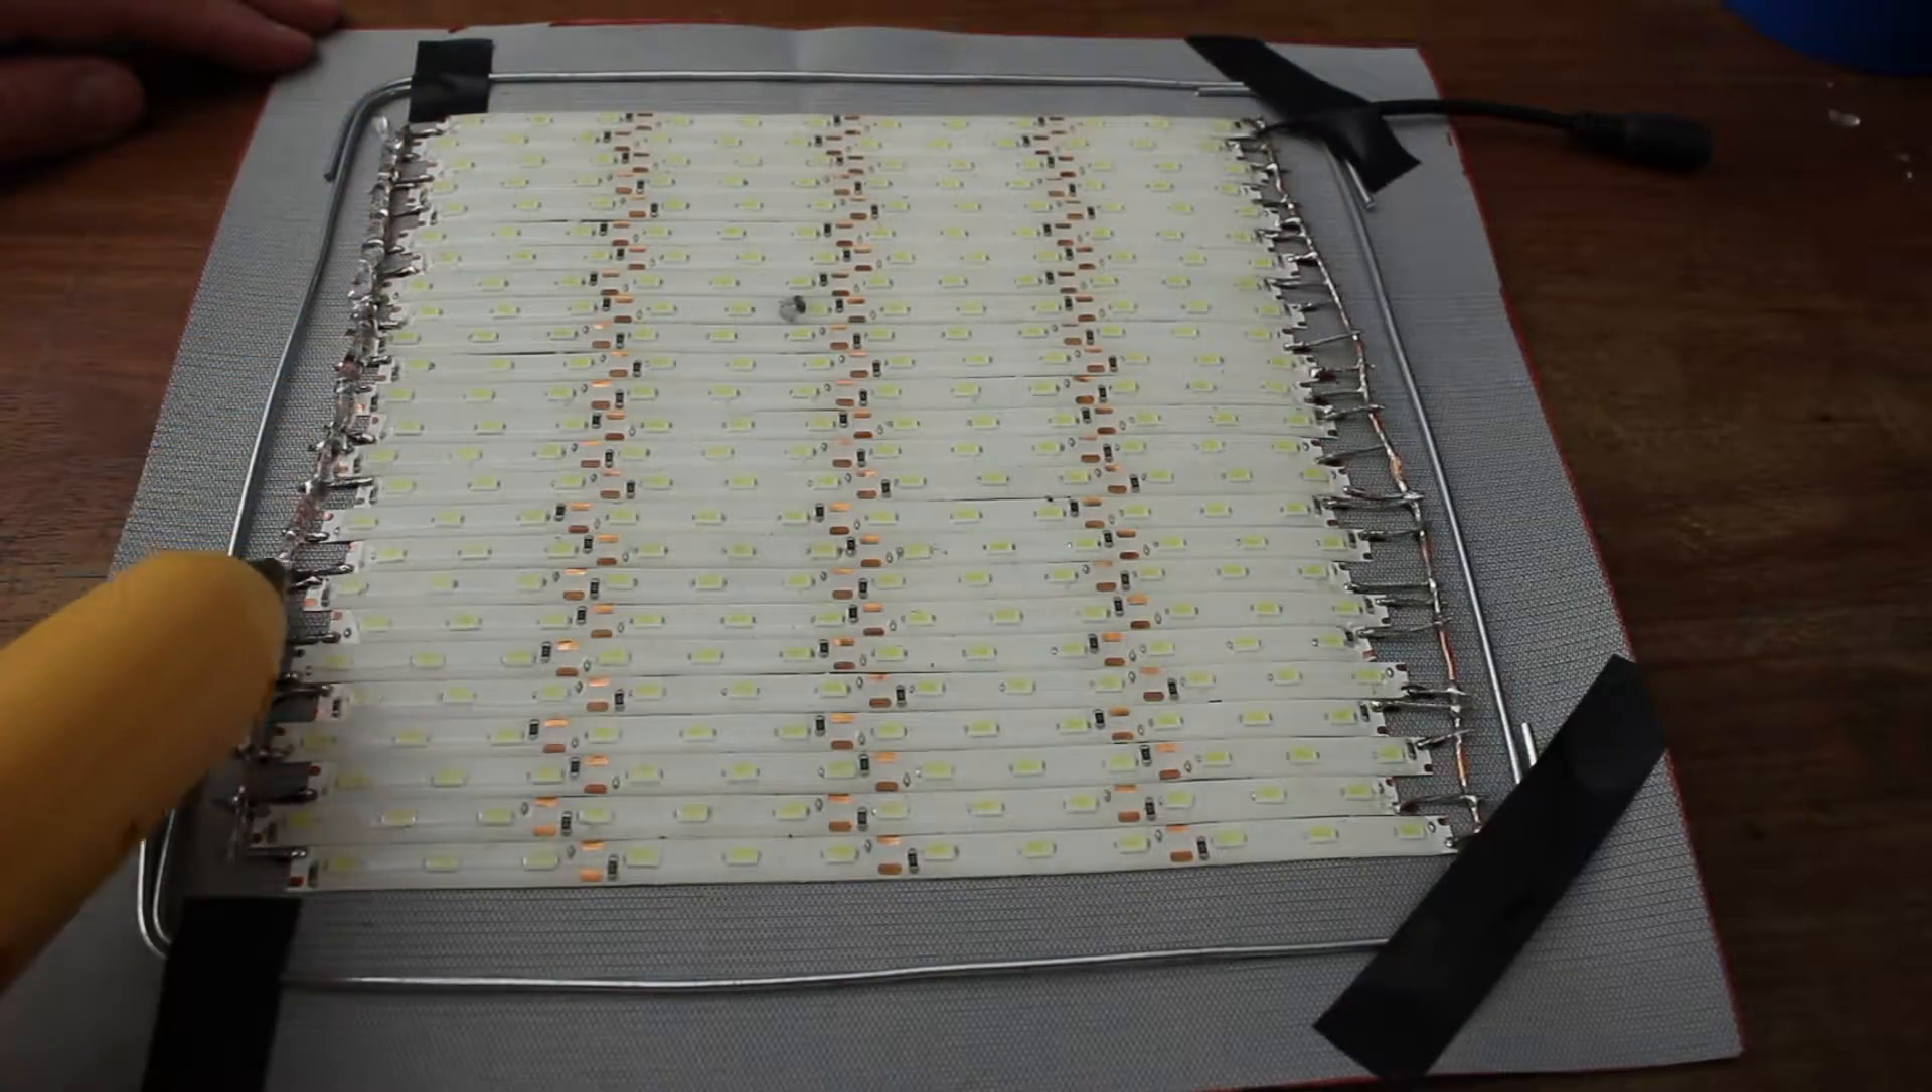Comme vous pouvez le voir, j'ai fixé les armatures avec du chatterton pour pas qu'elle bouge pendant que je découpe le tissu, et je vous conseille vivement de faire pareil.